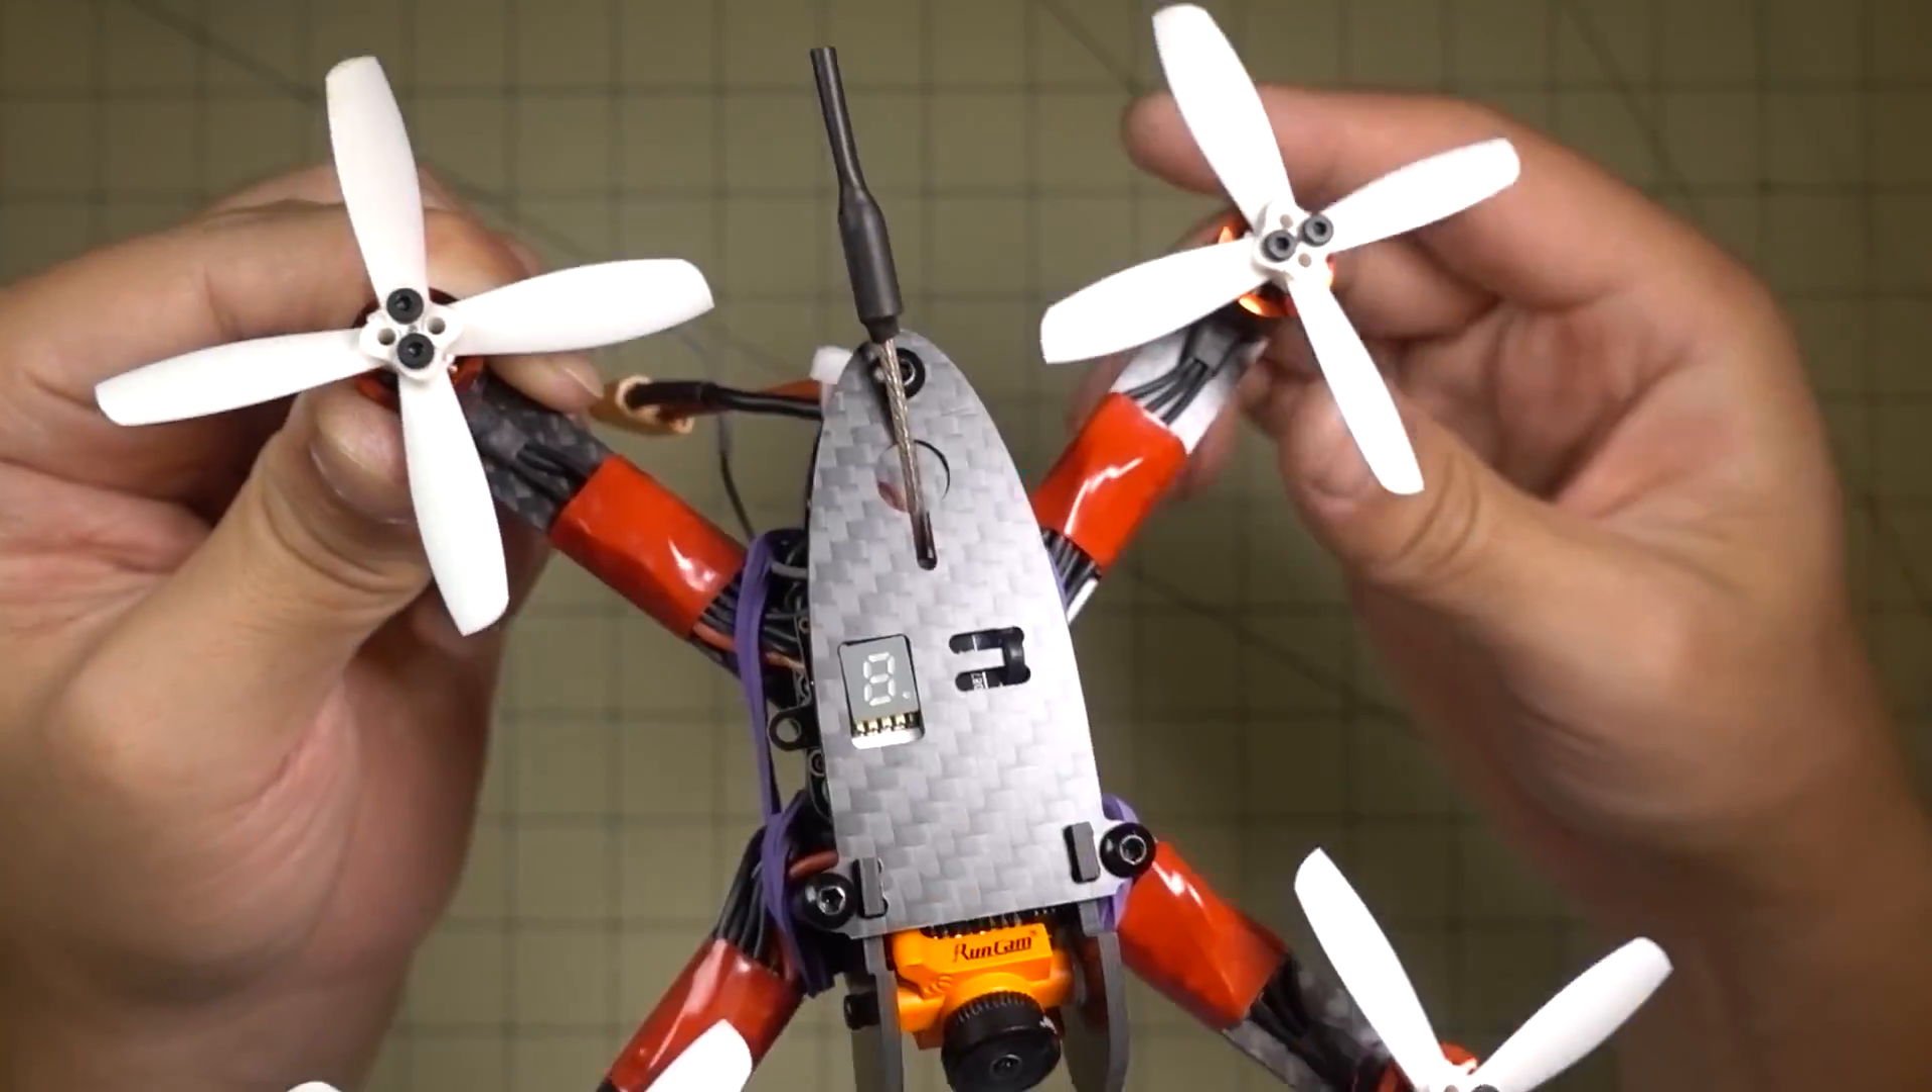I did put on a longer antenna here just so it would extend past the carbon here.